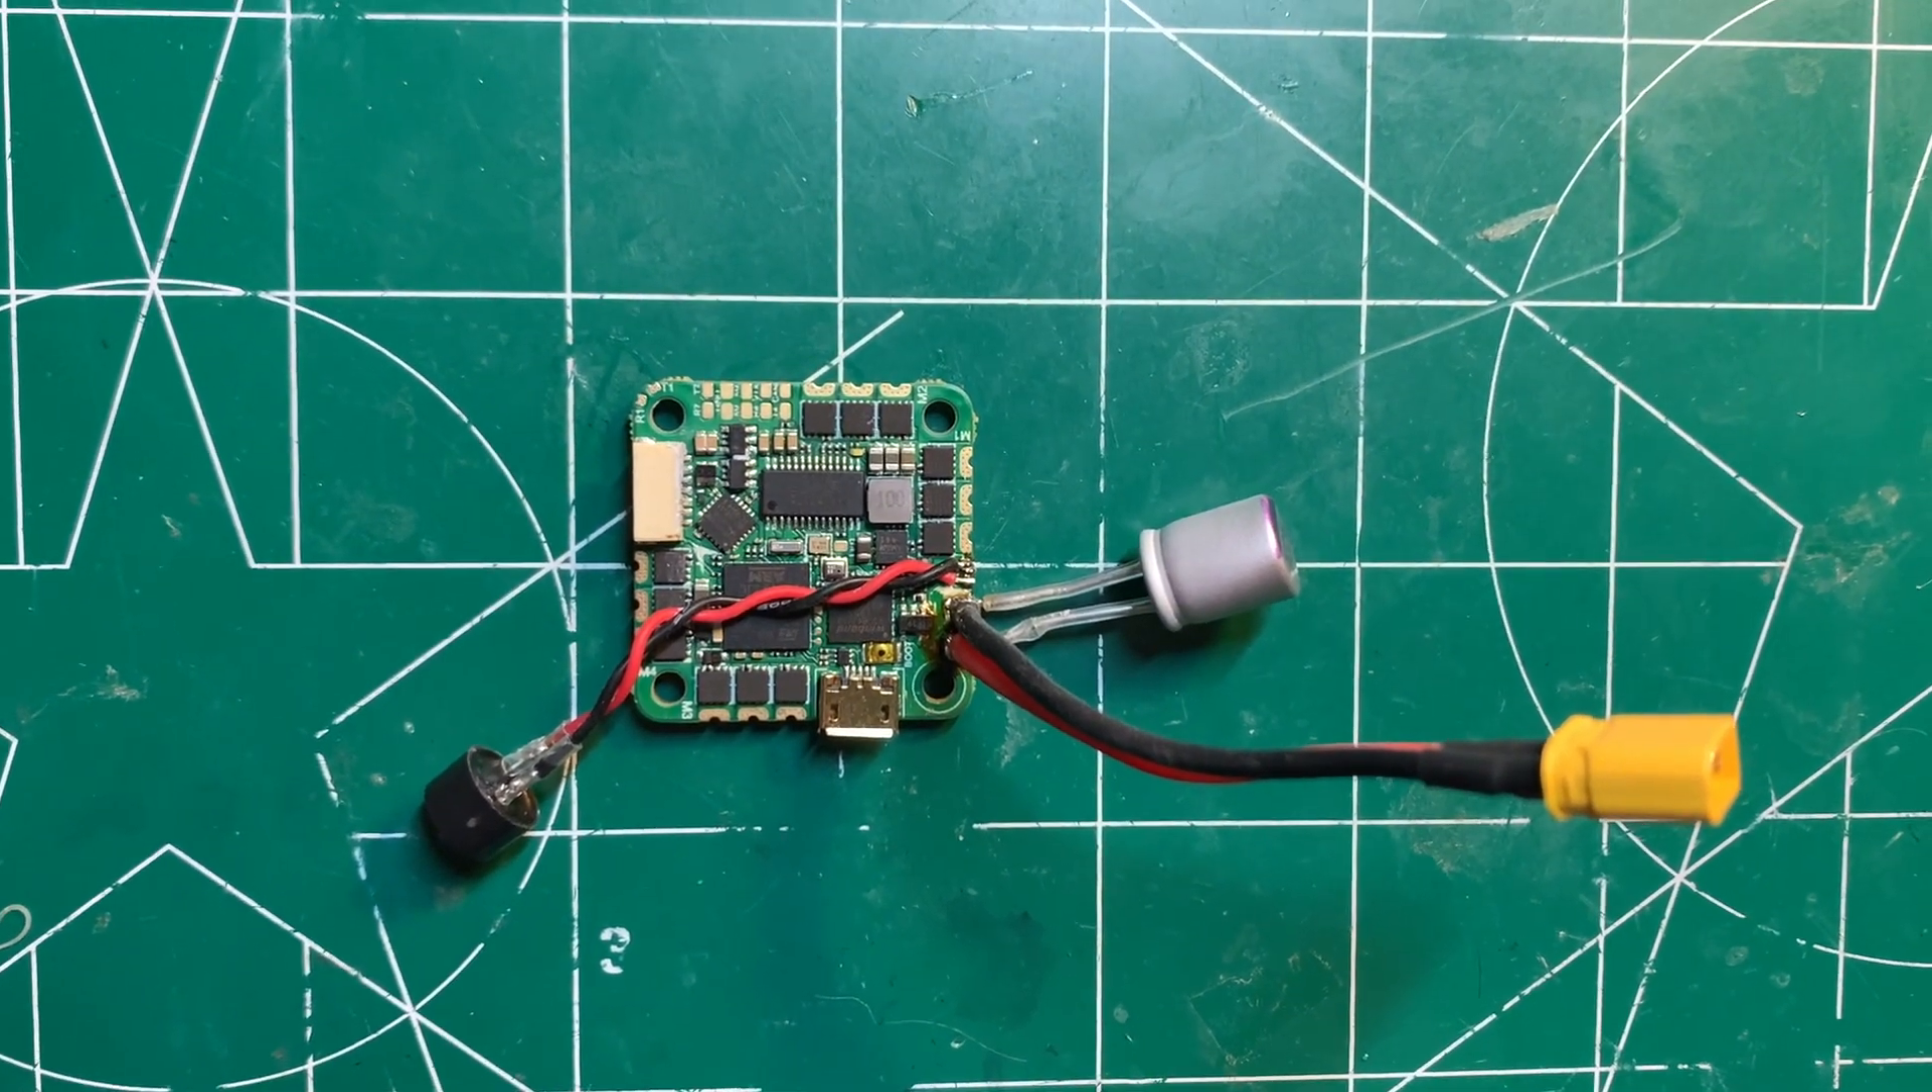So I just finished soldering on the pigtail as well as the low ESR capacitor.